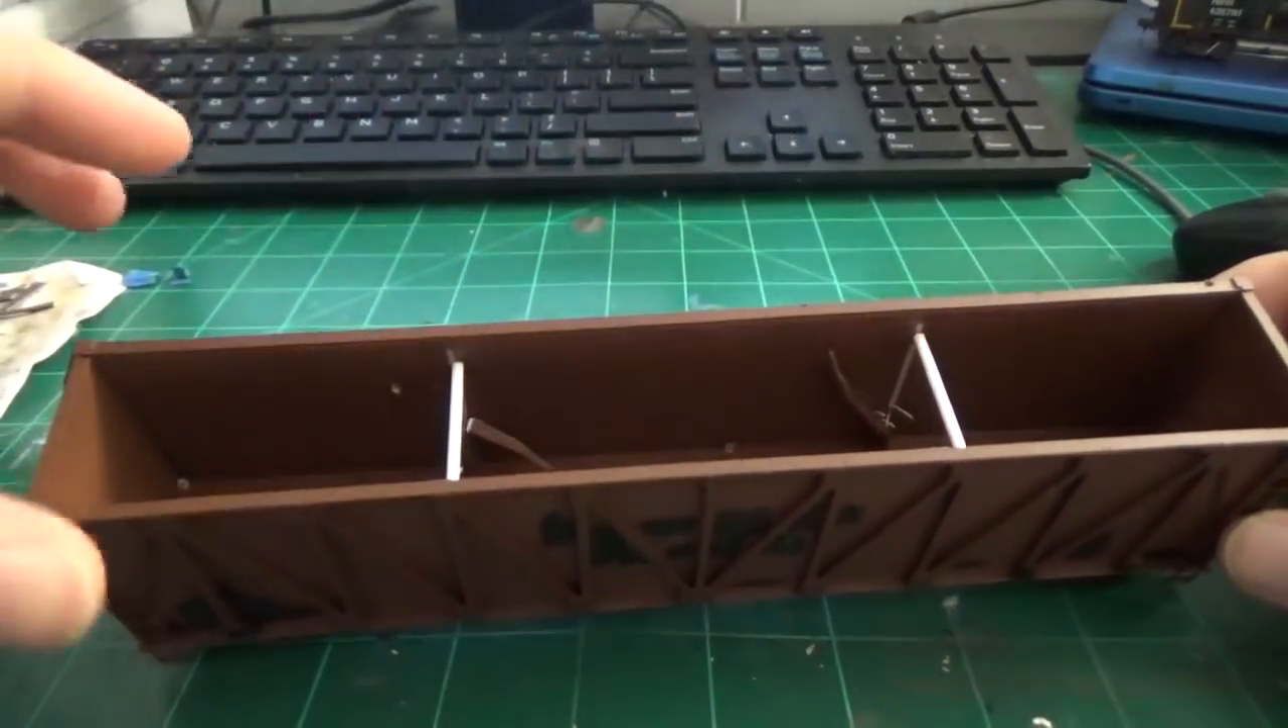So we've got the ribs installed now. And we're pretty much ready to go. So we've got the internal bracing installed.